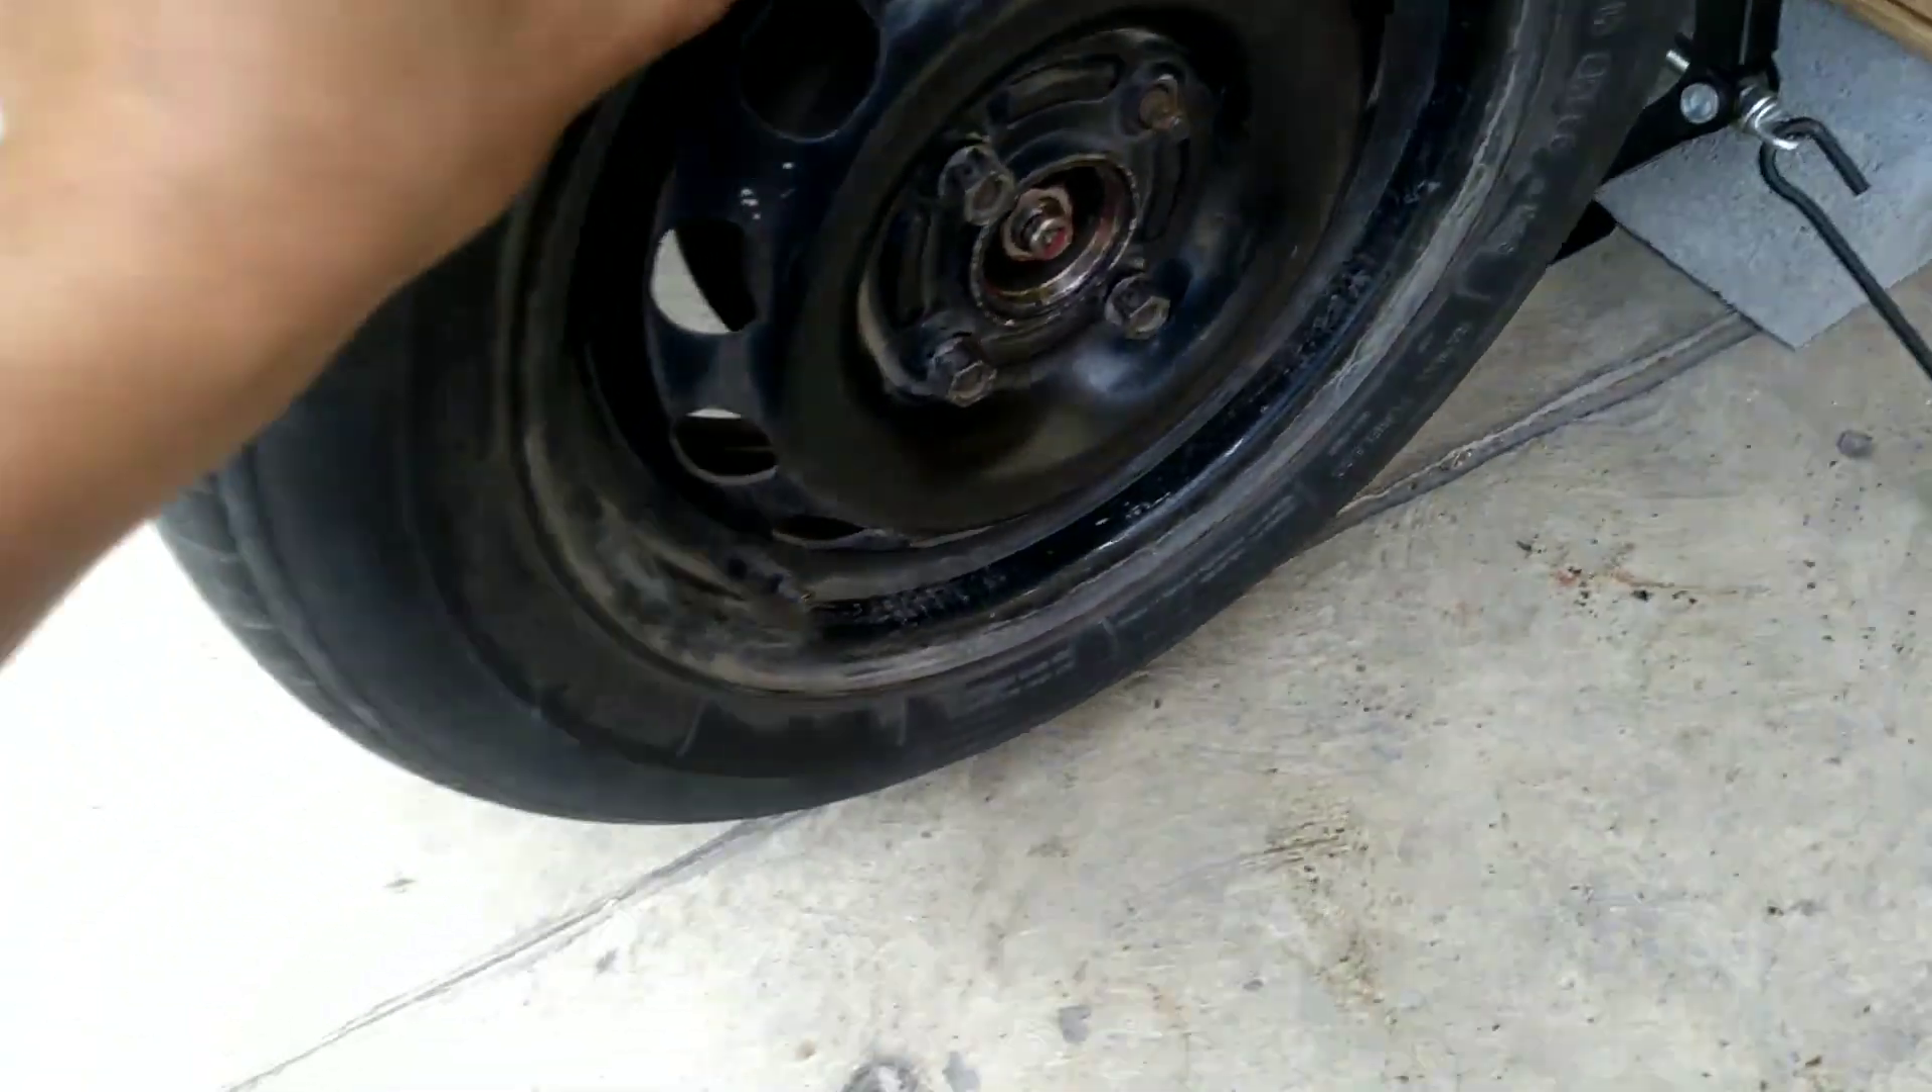Pueden ver que ya quedó montada la rueda.